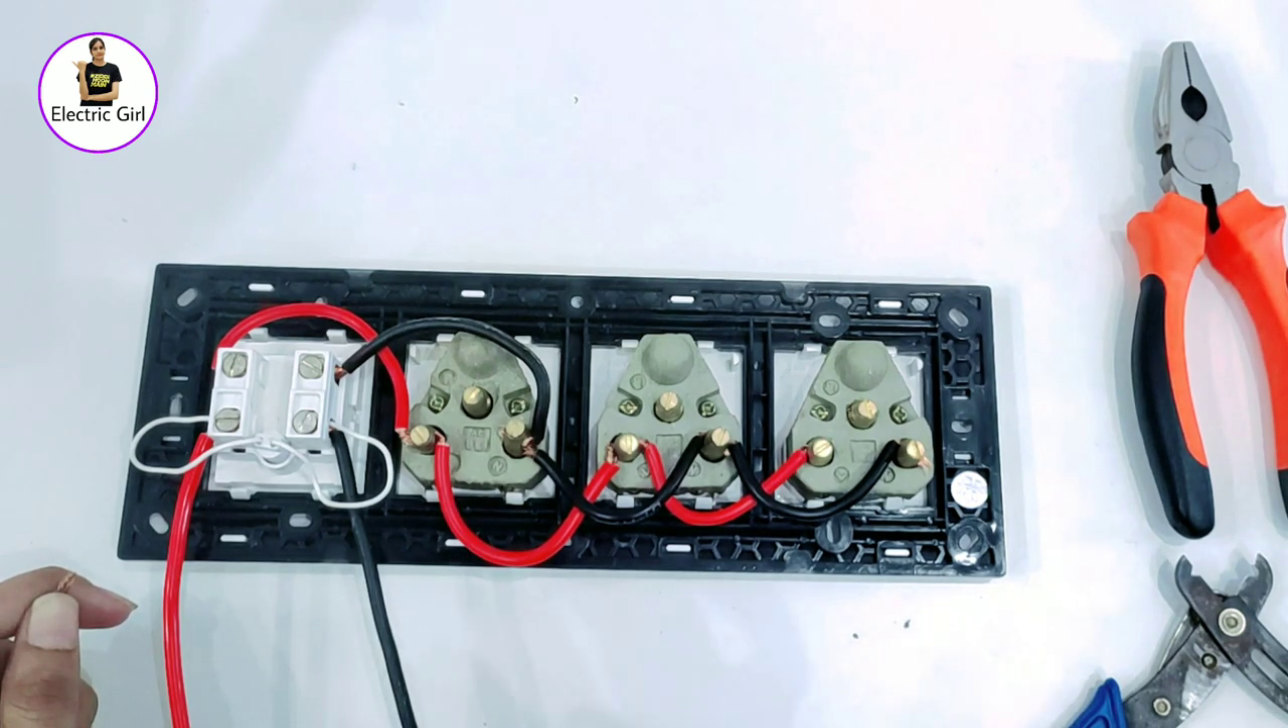तो phase and neutral wiring हमारी हो गई है।